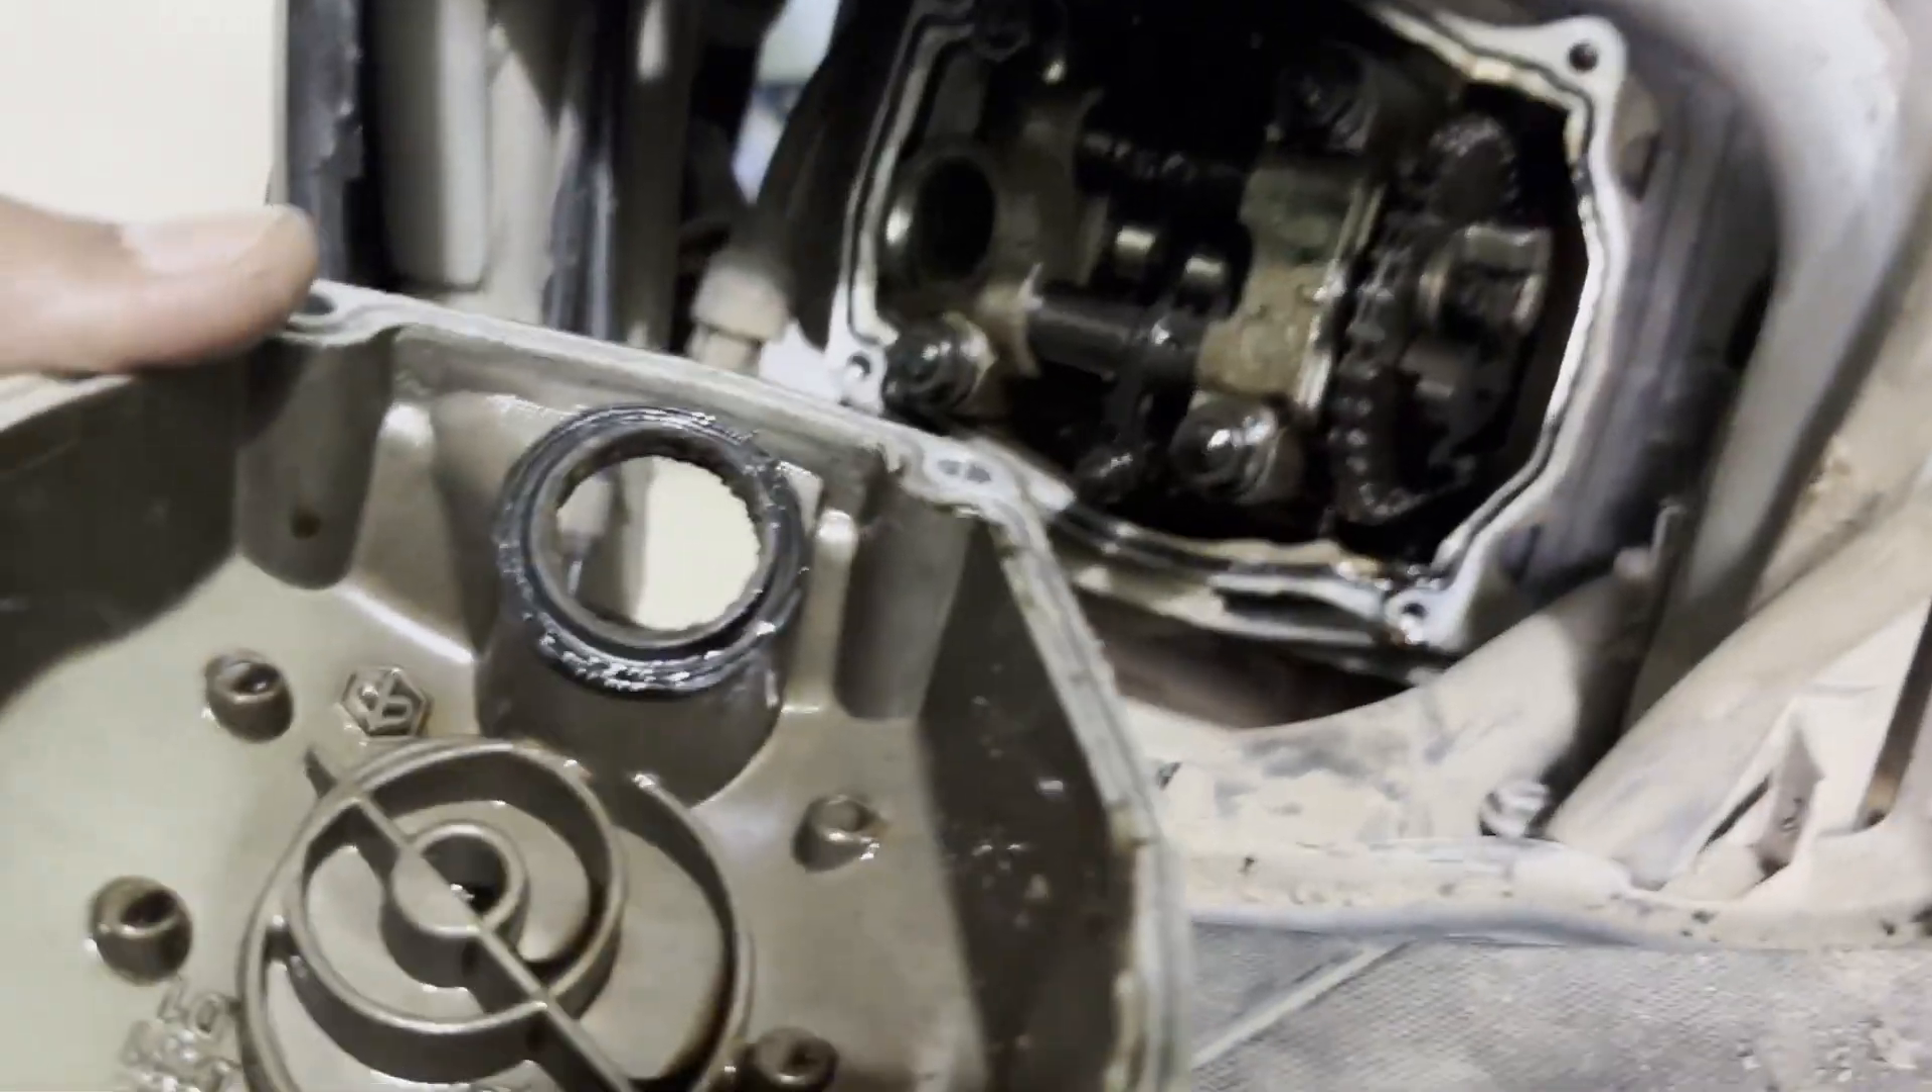The cylinder head cover is now off.